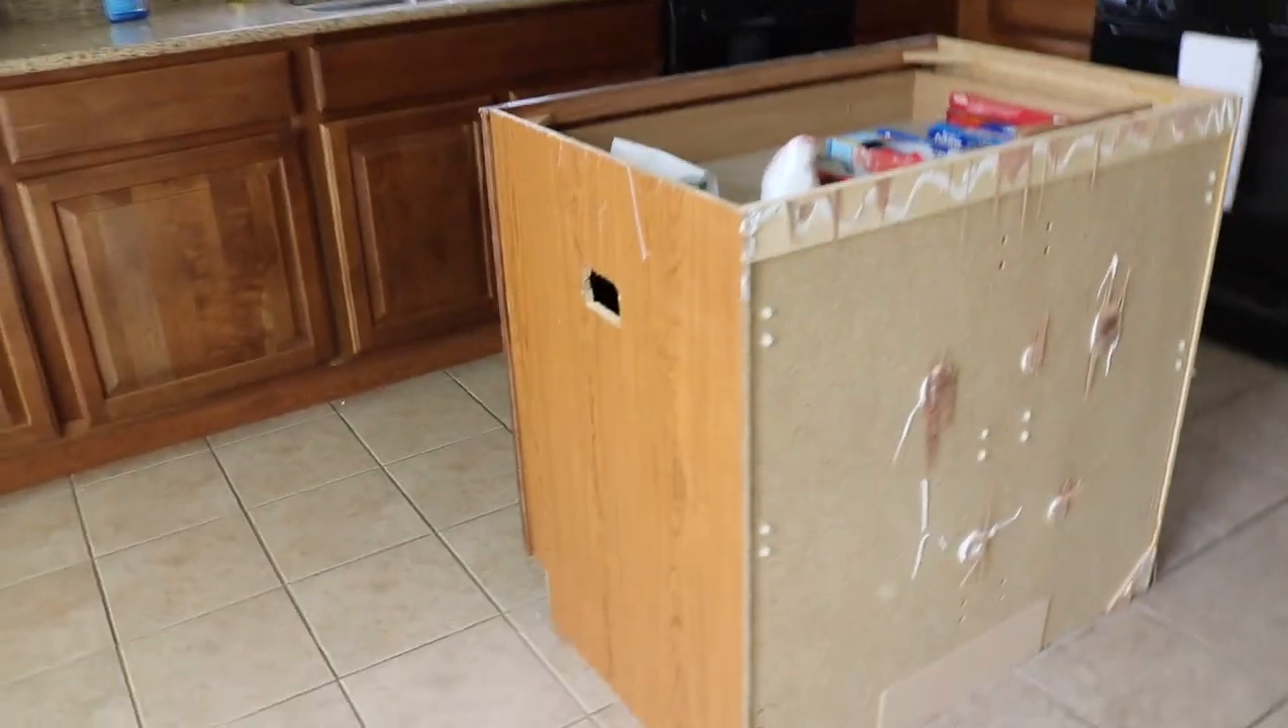All right so we have all the trim off the back the sides came off pretty easy we got the top off that wasn't really even glued on.